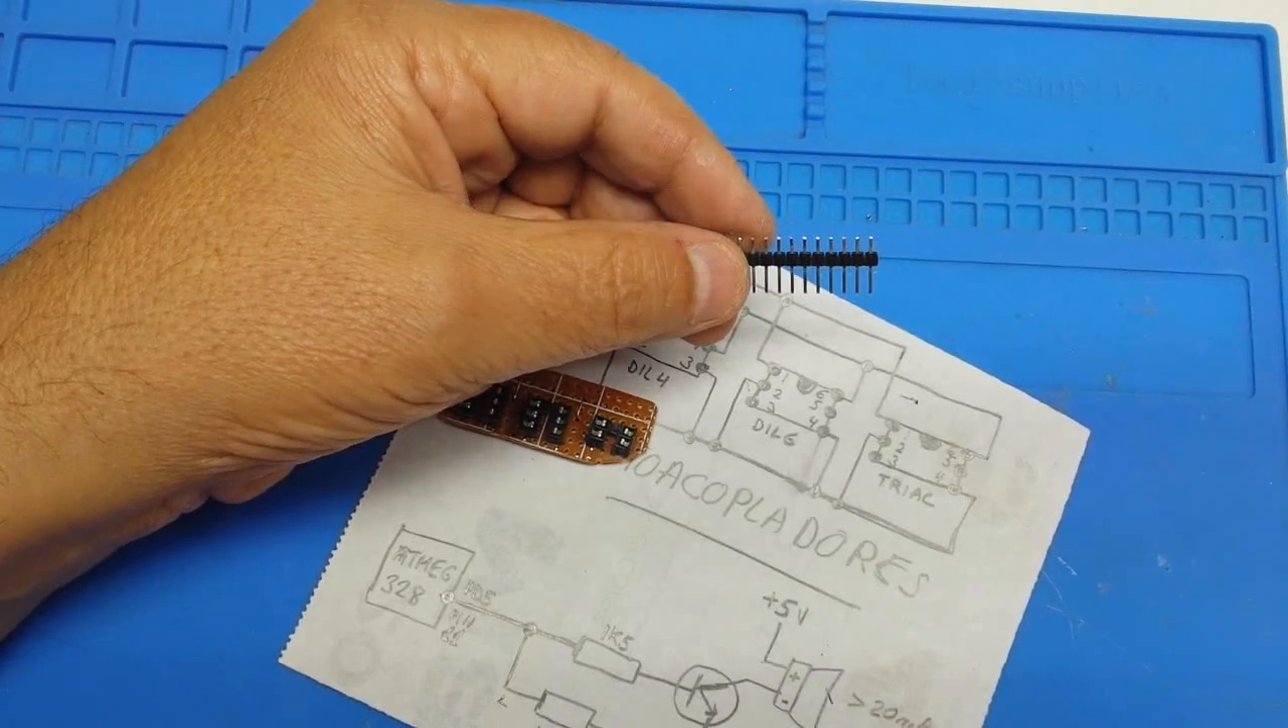Y de esta forma y poco a poco el circuito está construido solo a falta de poner el conector para conectarlo directamente al zócalo del medidor.